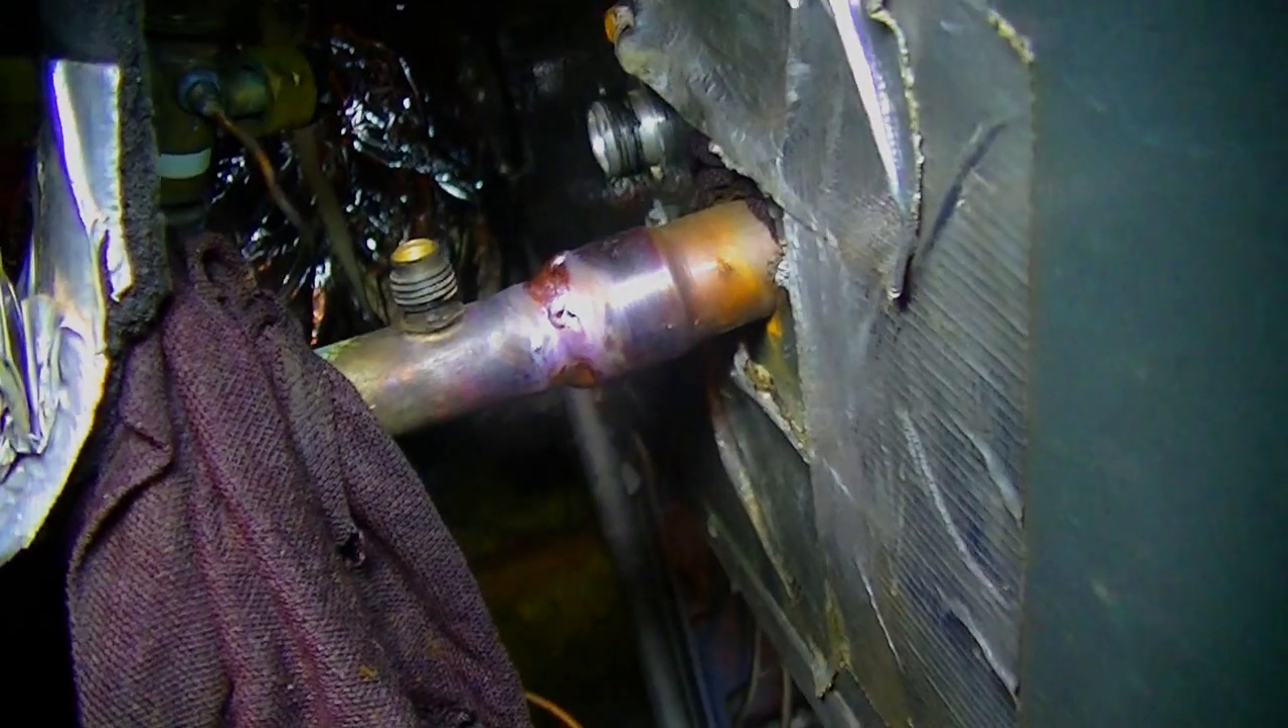There's our joint all finished up there.